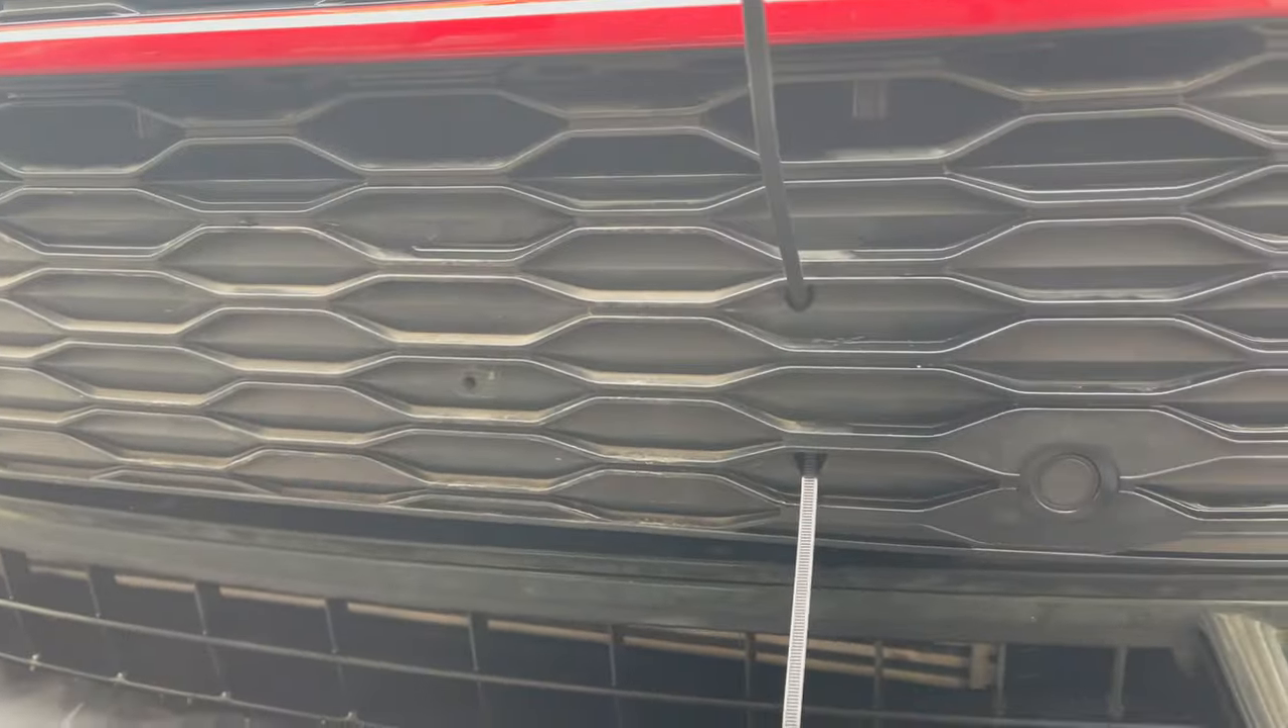So now you've got two cable ties pulled through, like so.